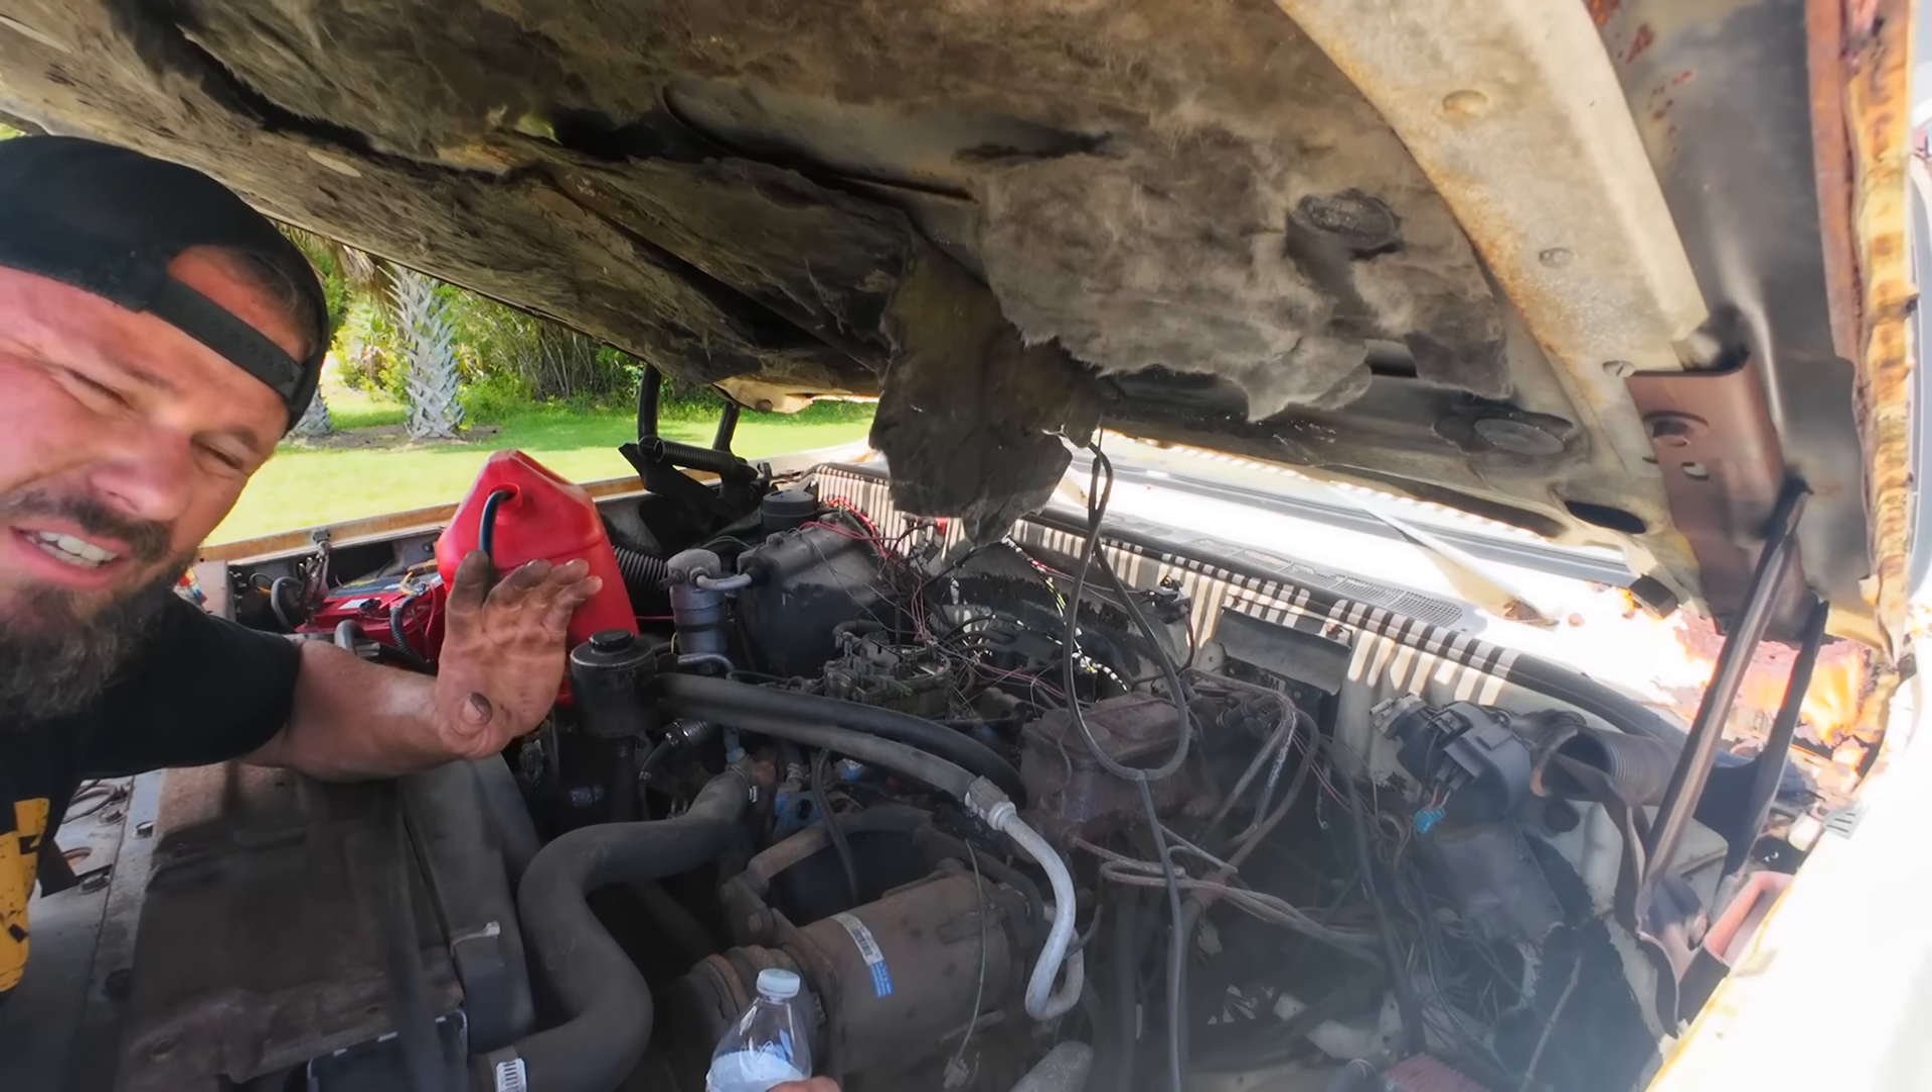All right, so I just added the fuel can back into the engine bay.